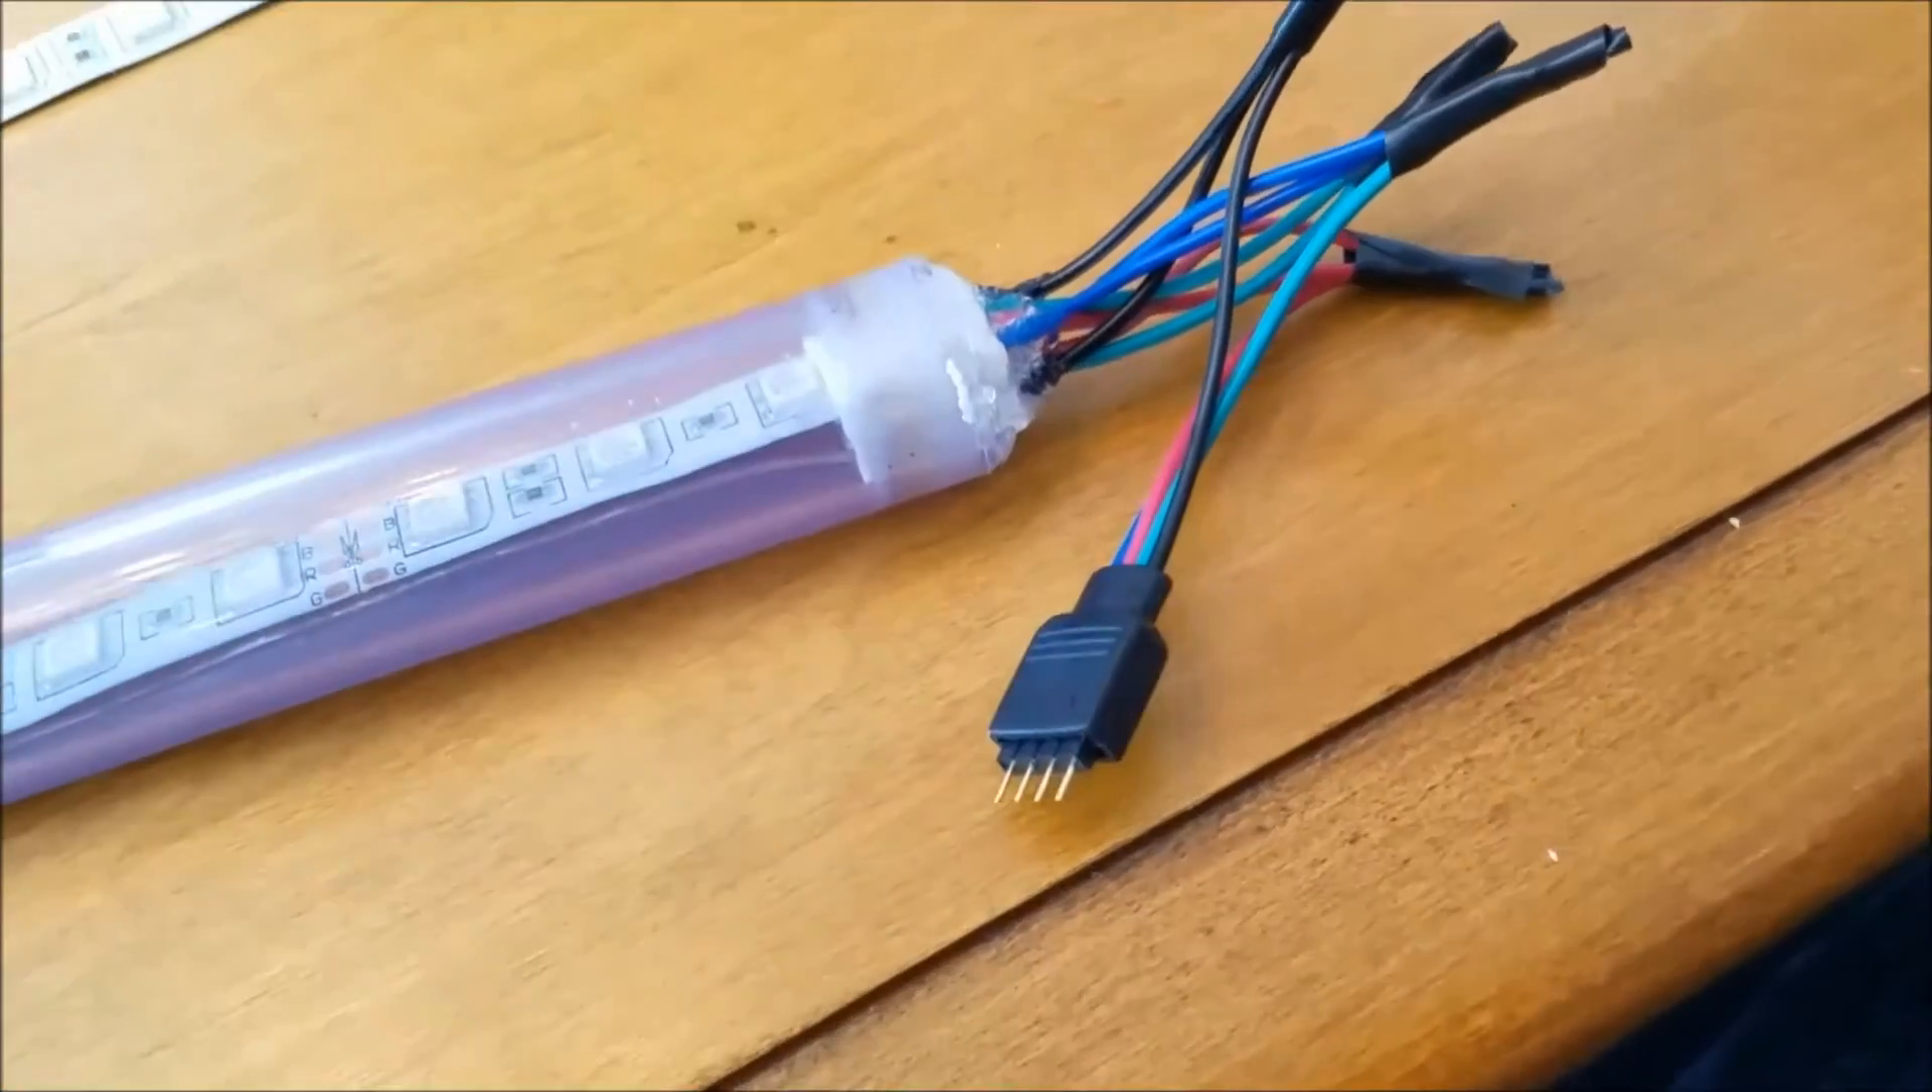Here we've got the four pin adapter wired in.